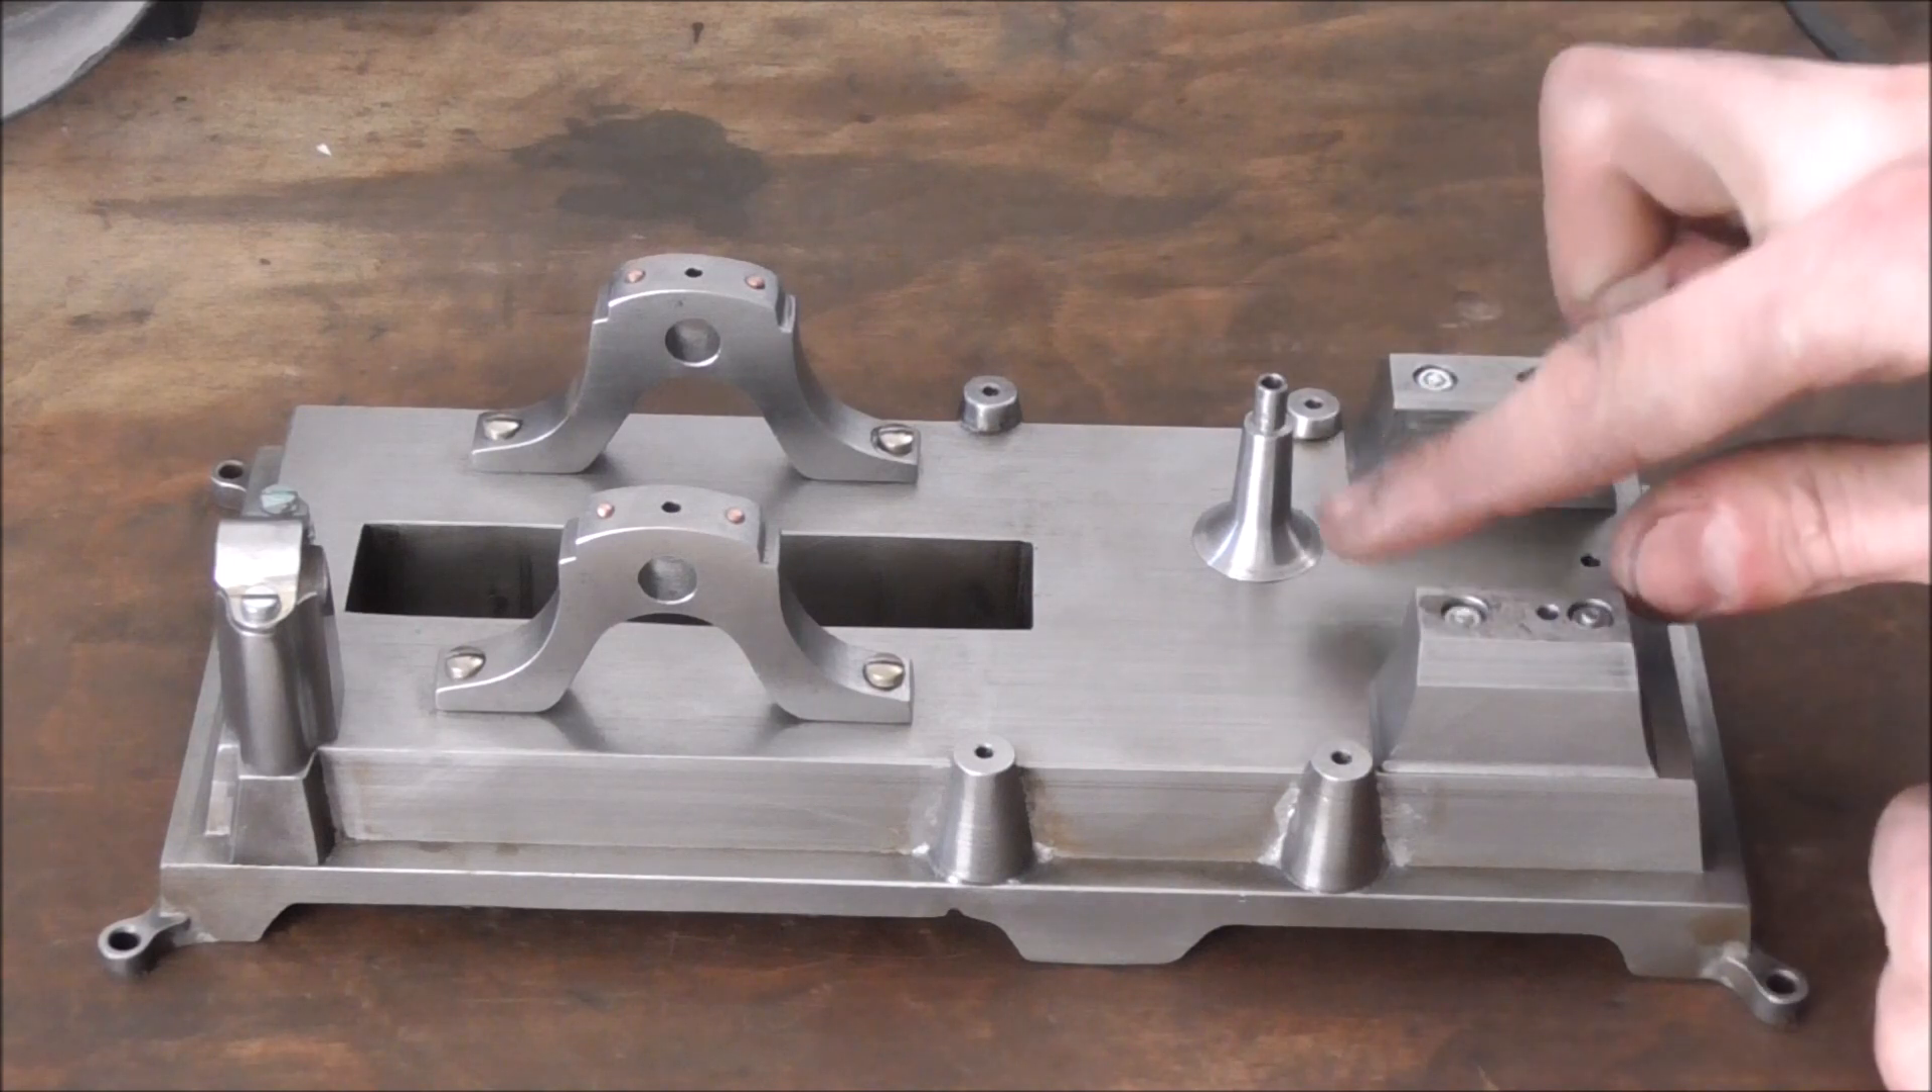Here is the final column already mounted on the base. I left the sharp corner at the bottom so that the transition in here is as seamless as possible.